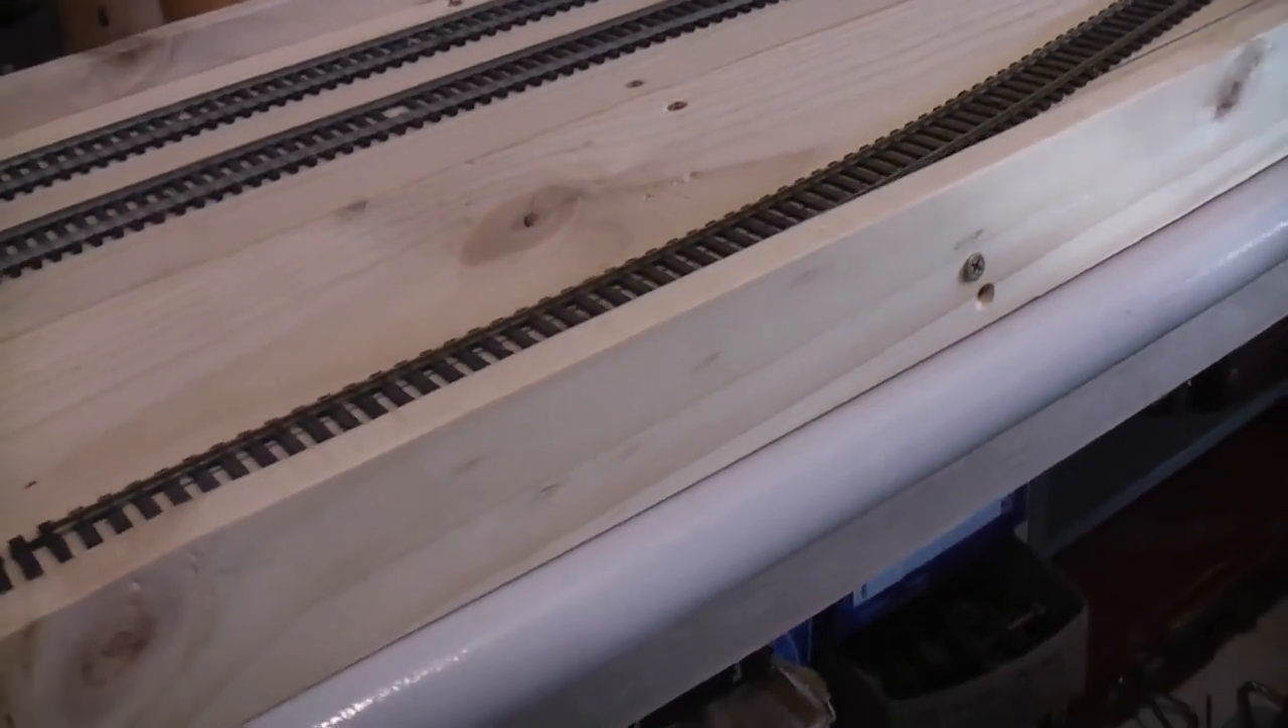I've got all the track down and i've put a little edge border around it like so.